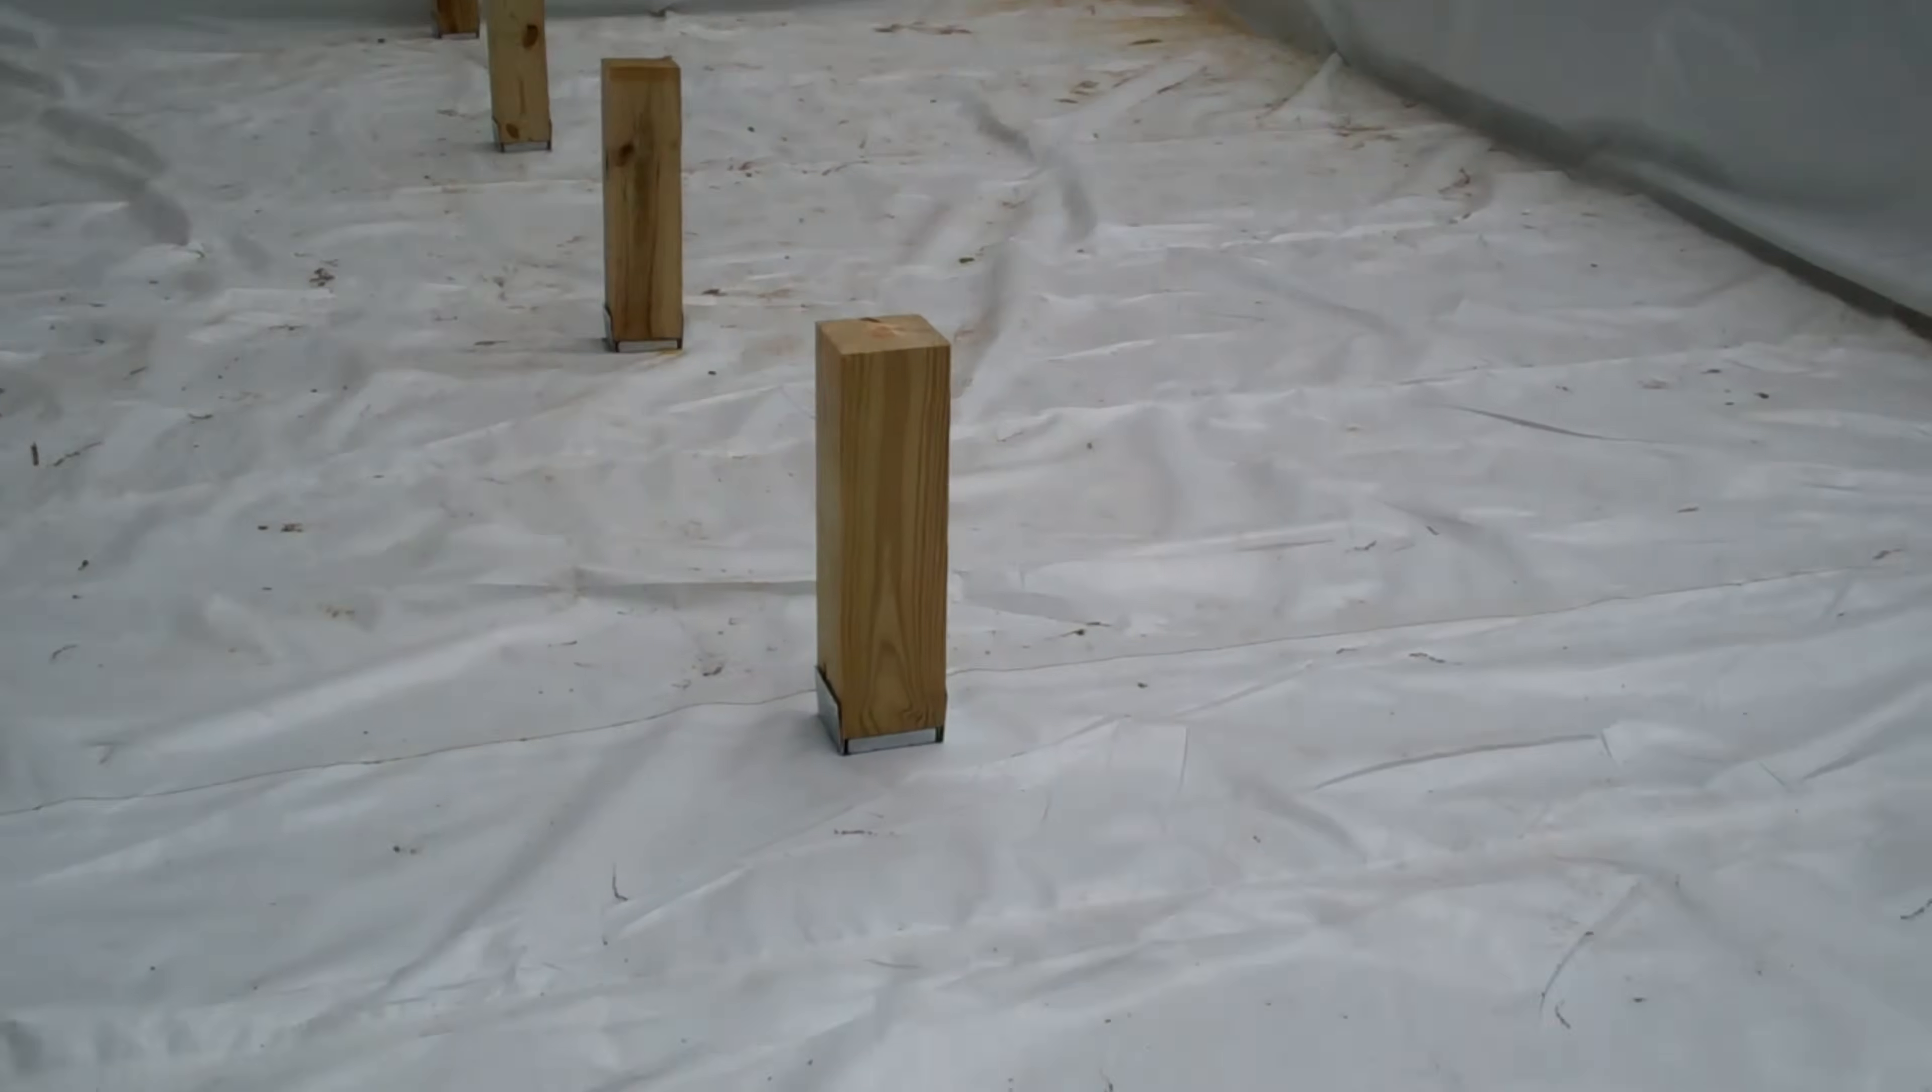And now we've got all the posts in place ready for the girder, which is going to sit right on top of them.